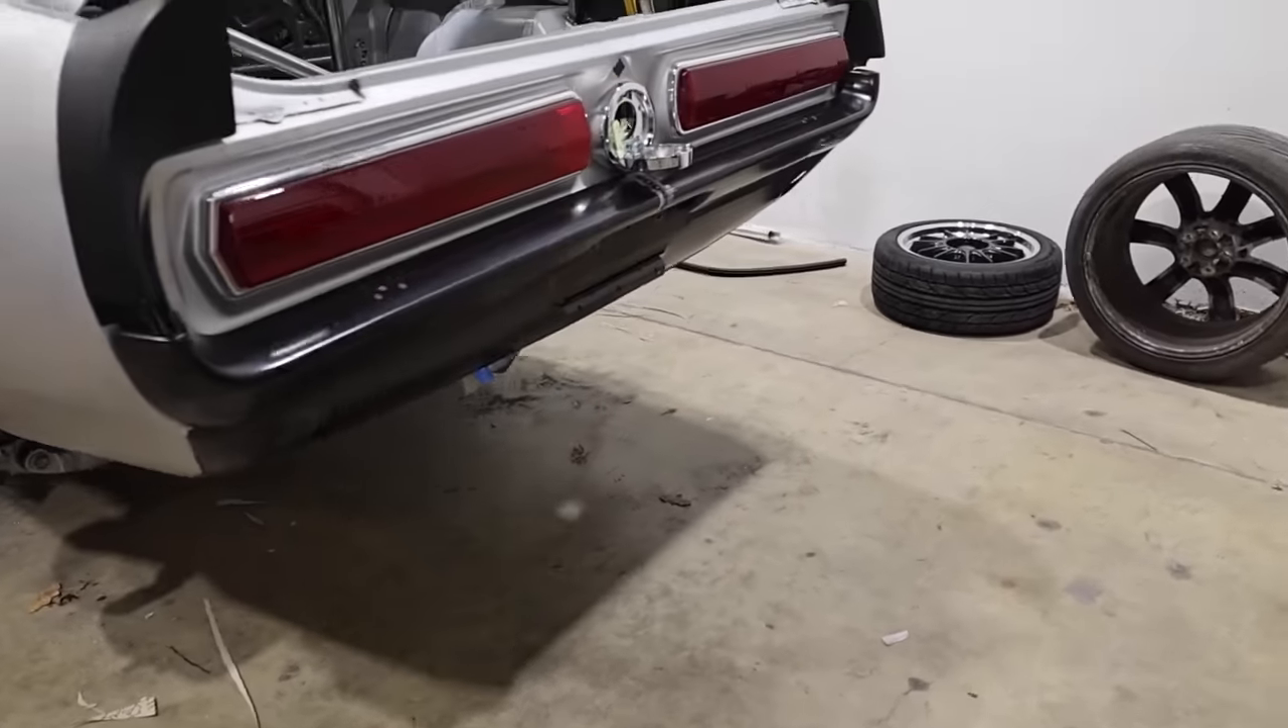And we want to make sure that we're not going to block any other interior panels. I got the rear bumper on here.